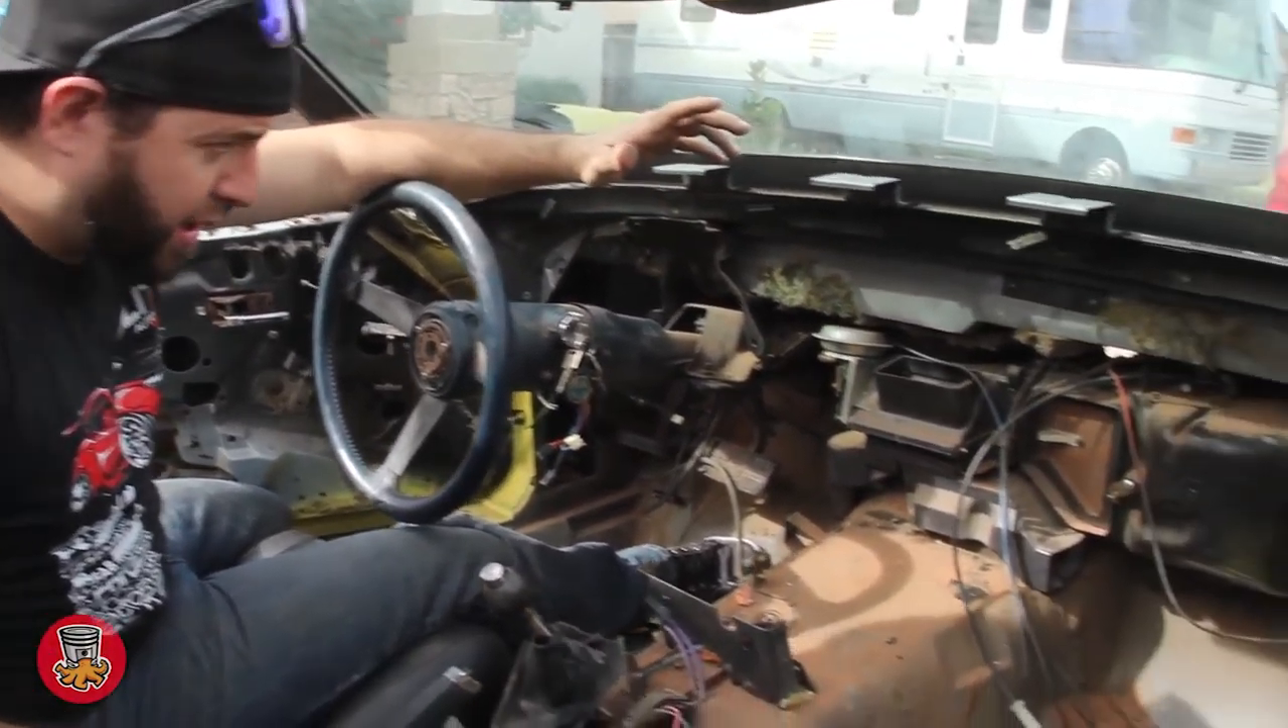Most of the wiring is out we still have a lot of stuff in here but most of the front is clear.